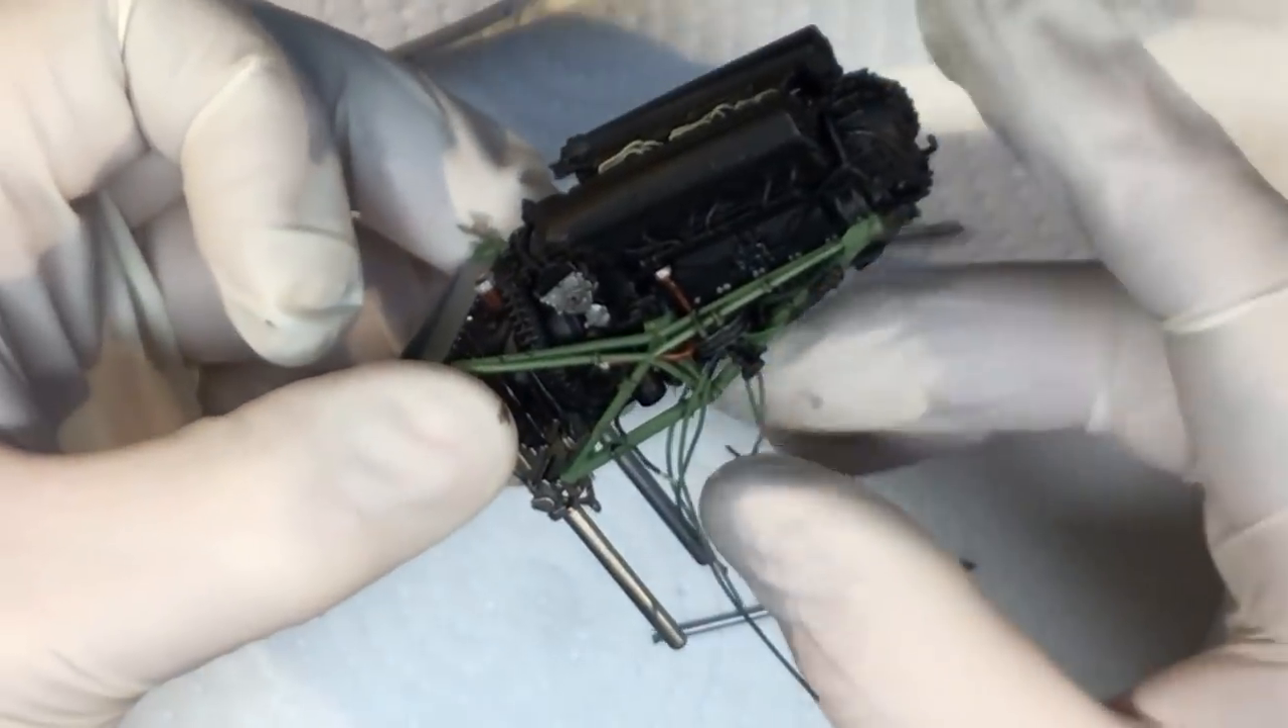You can see there's a lot of cabling to locate yet.